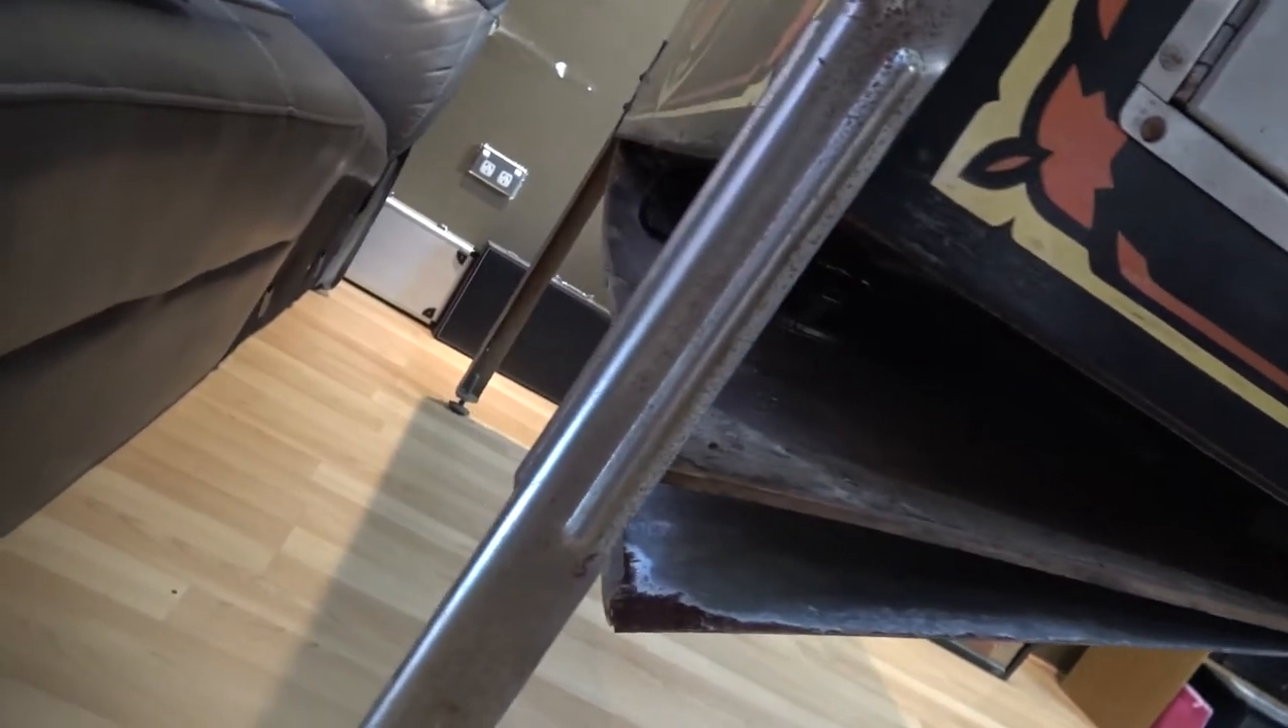But you can see down the bottom we have bigger problems. Because the base has come away.